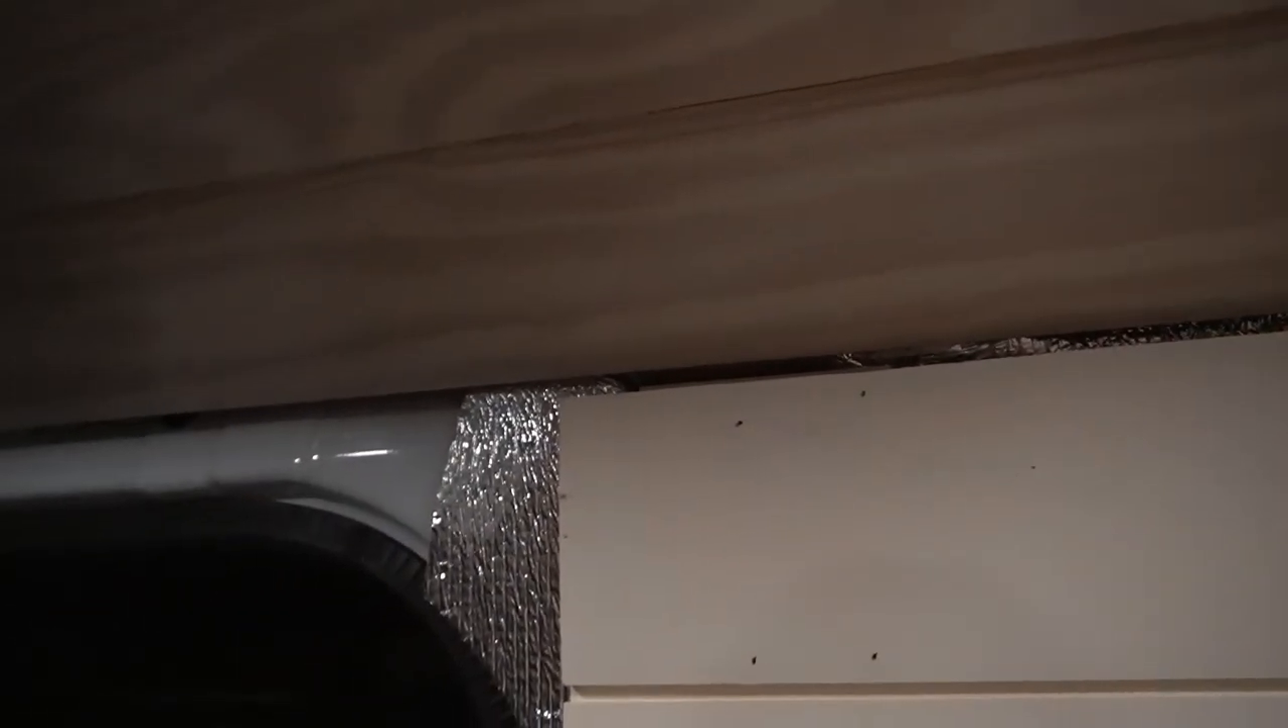Yeah so we just have a little gap right here but we'll either cover it with like the cabinet back it won't matter or or we'll cover it with um trim inside the cabinet.